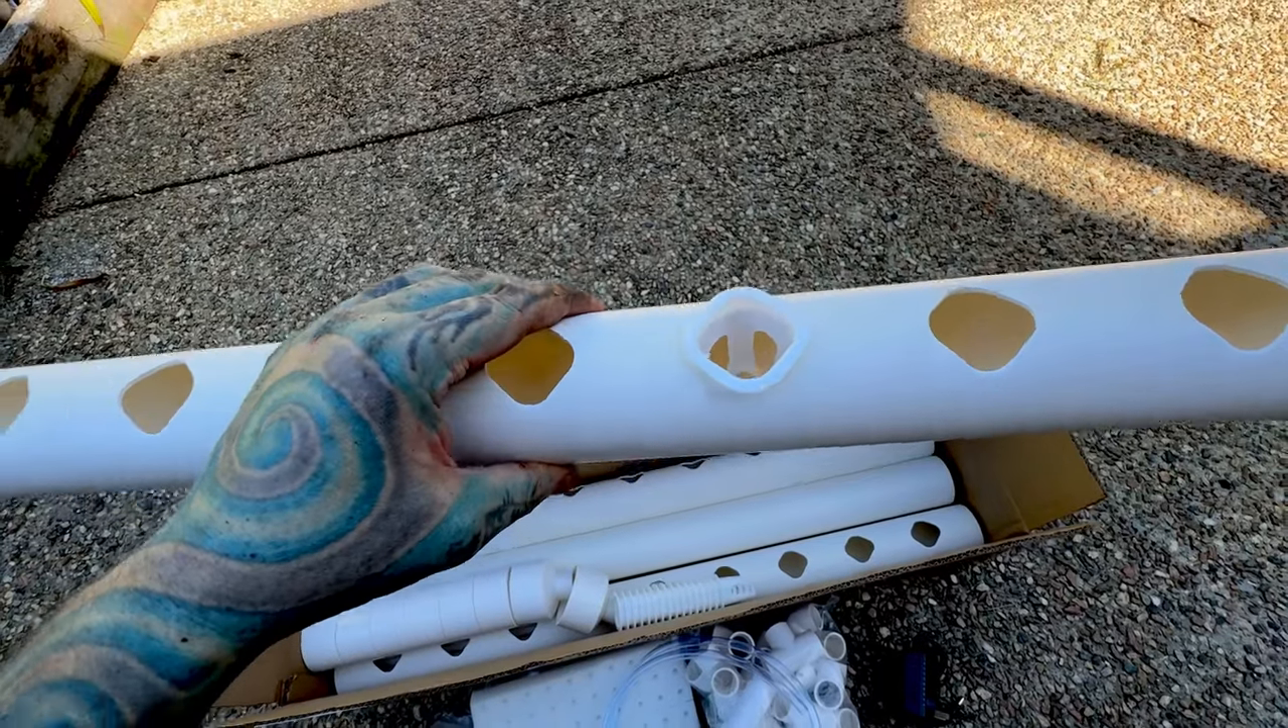Yes the cups are square on these ones which makes perfect sense because the holes are square. And that fits fine.